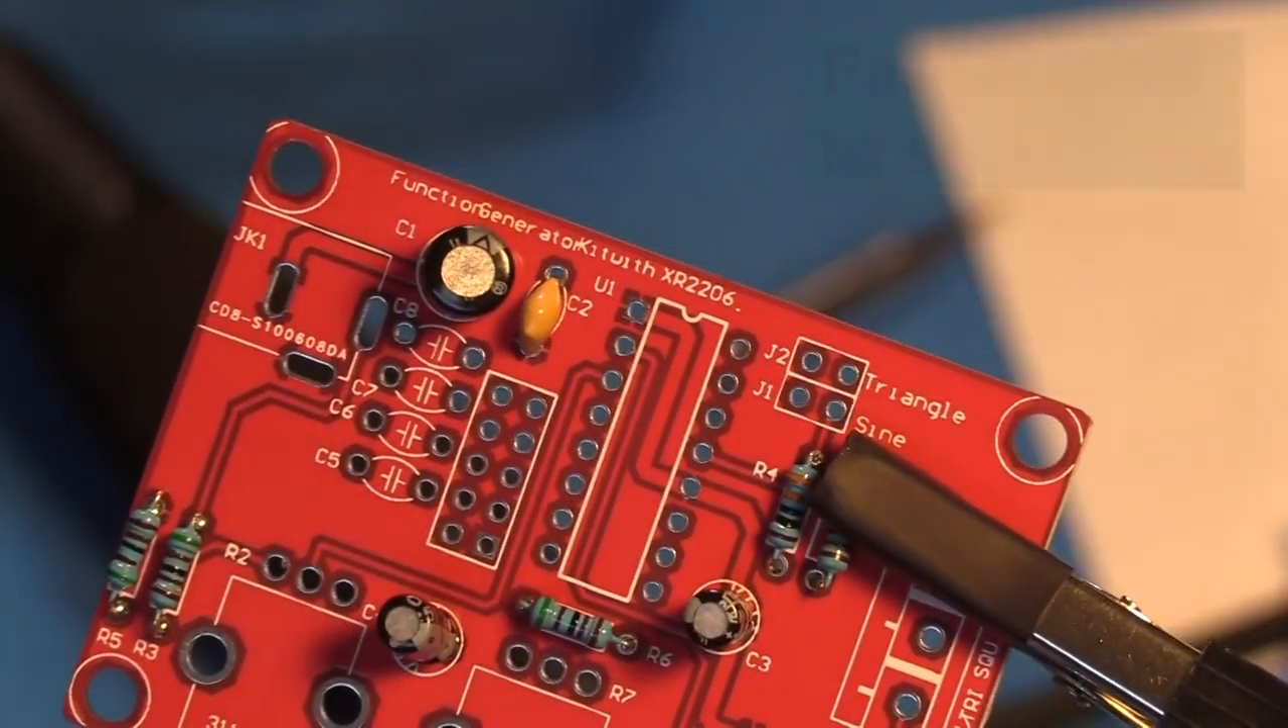And there we go. C2 is in.